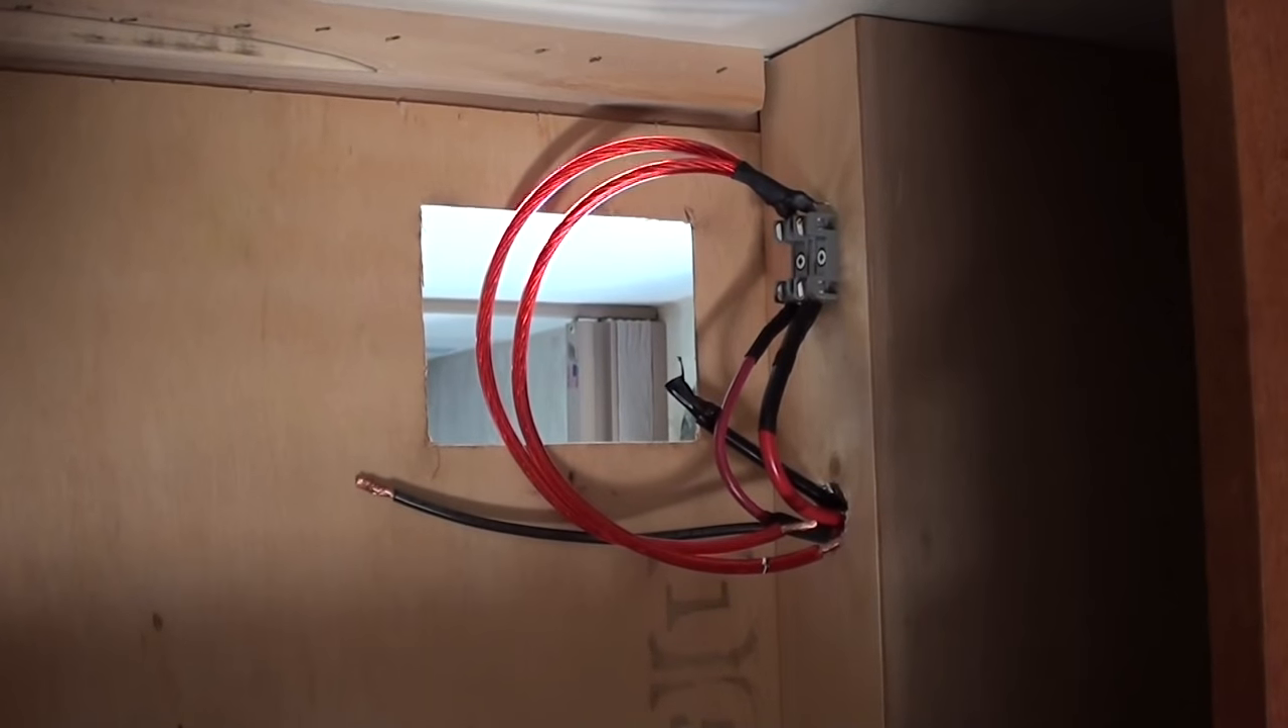Okay, there she is, the little fuse block in place.